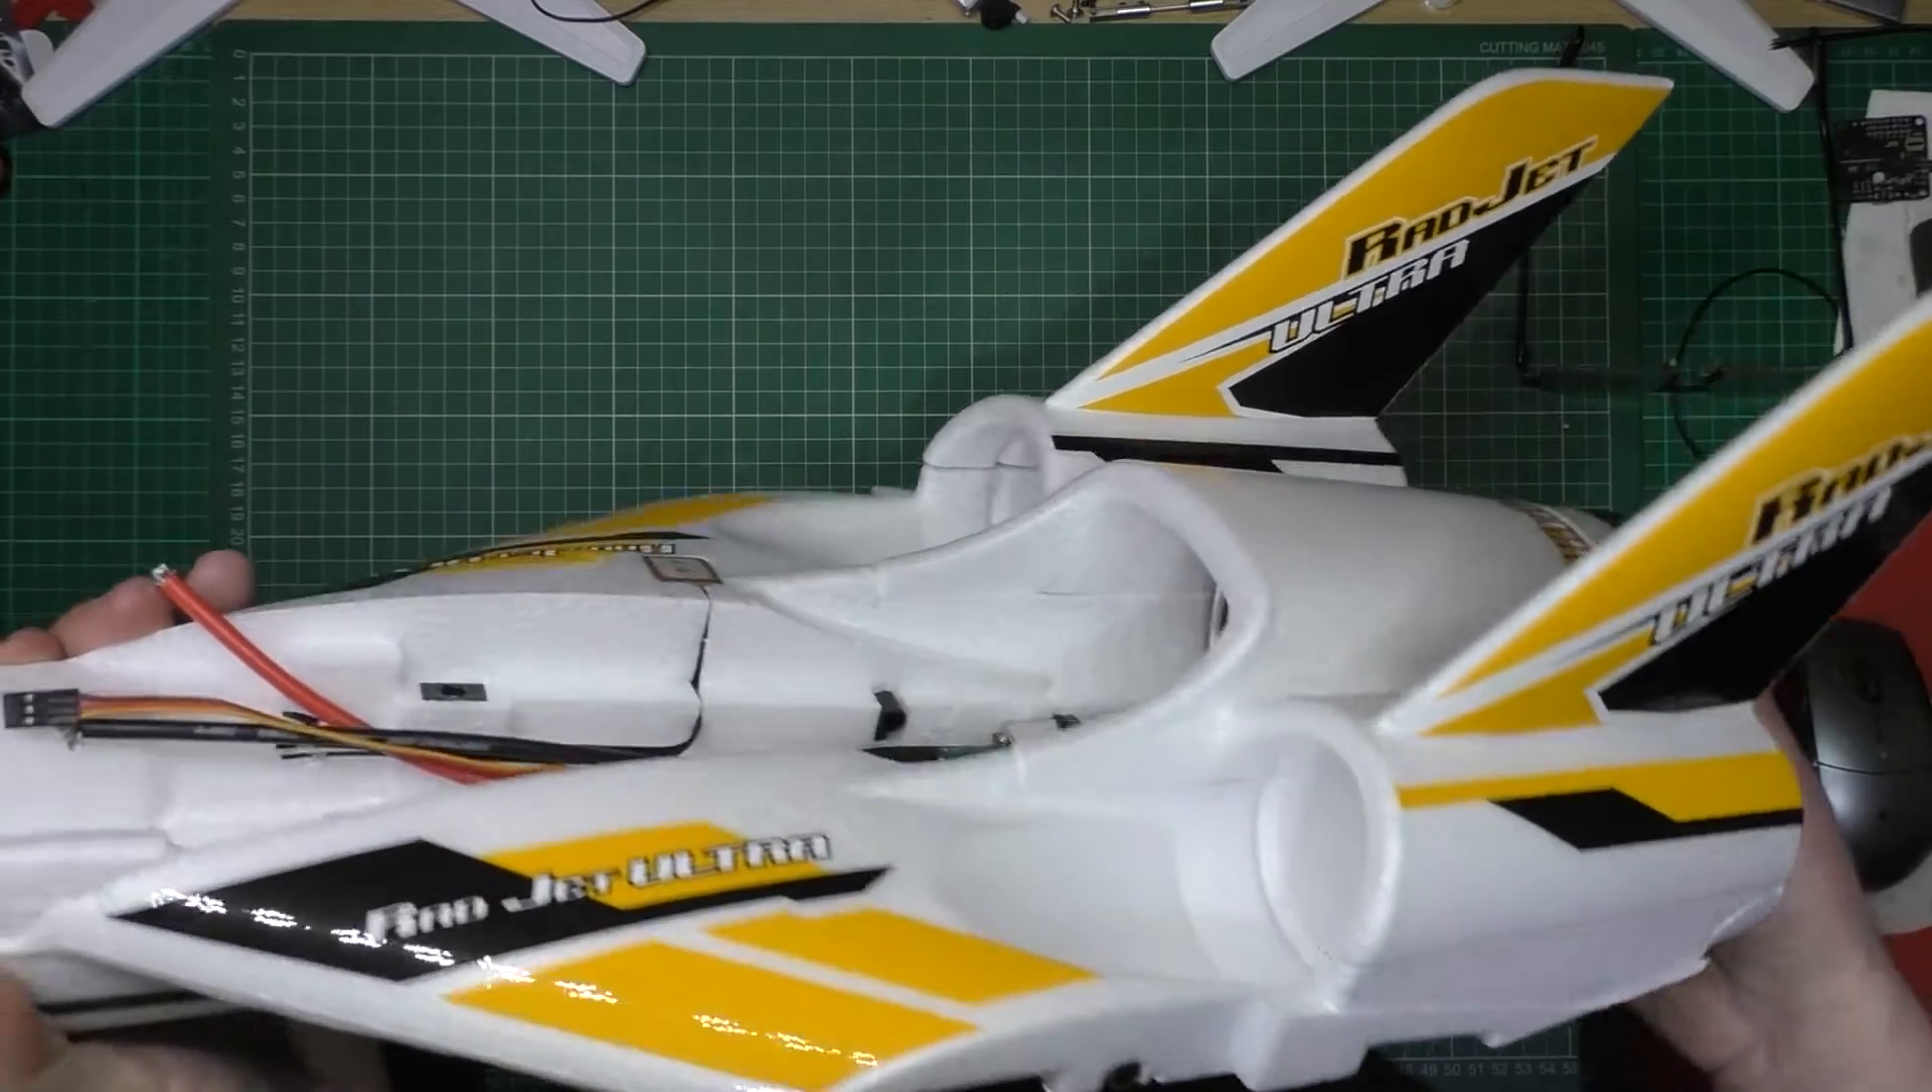The vertical stabilisers are fitted.